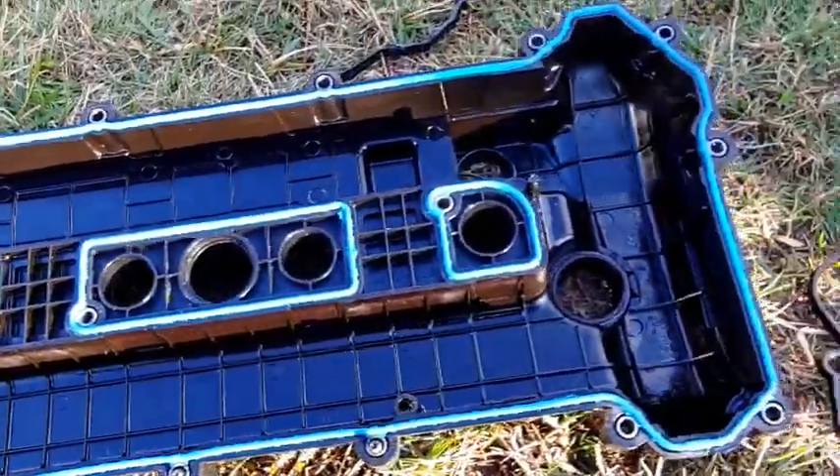So there's the new gaskets installed.